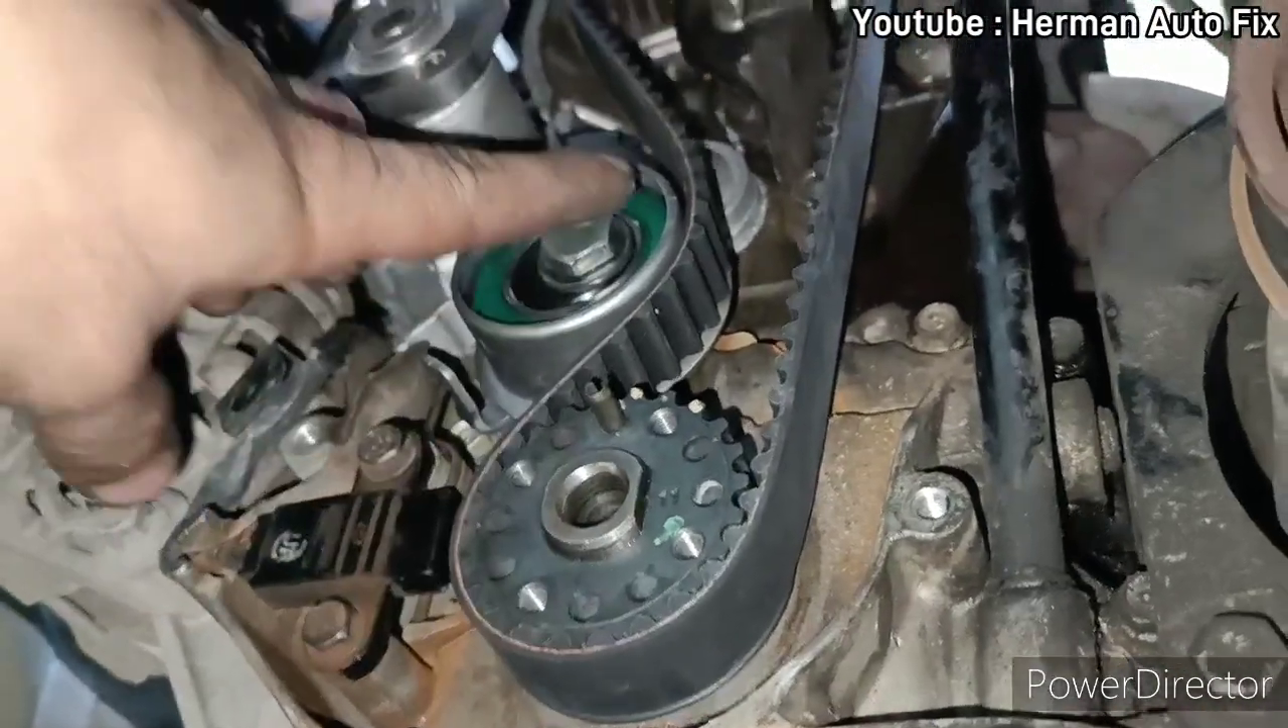Timing belt ni saya sudah pasang.